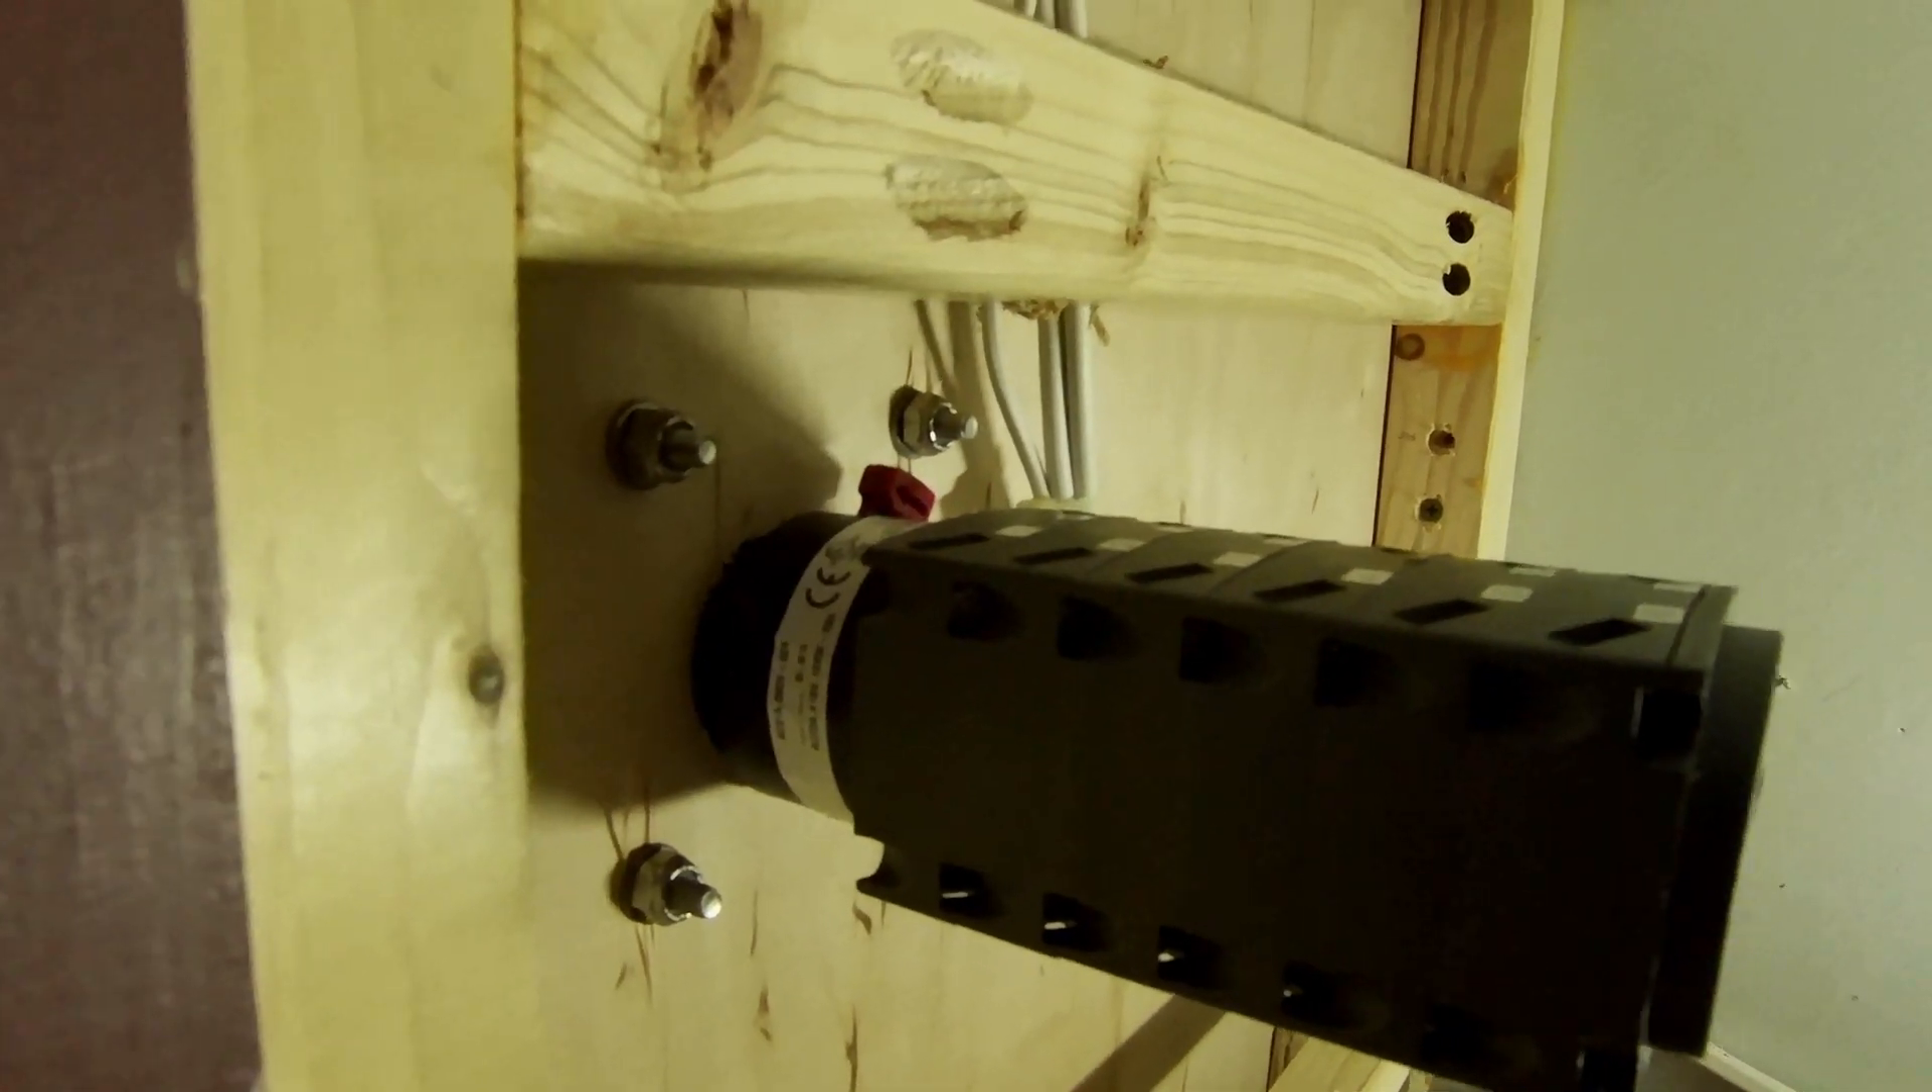Uh what's really cool about this switch is it just pops into place like that and locks and uh your switch is in place and just run your wires.